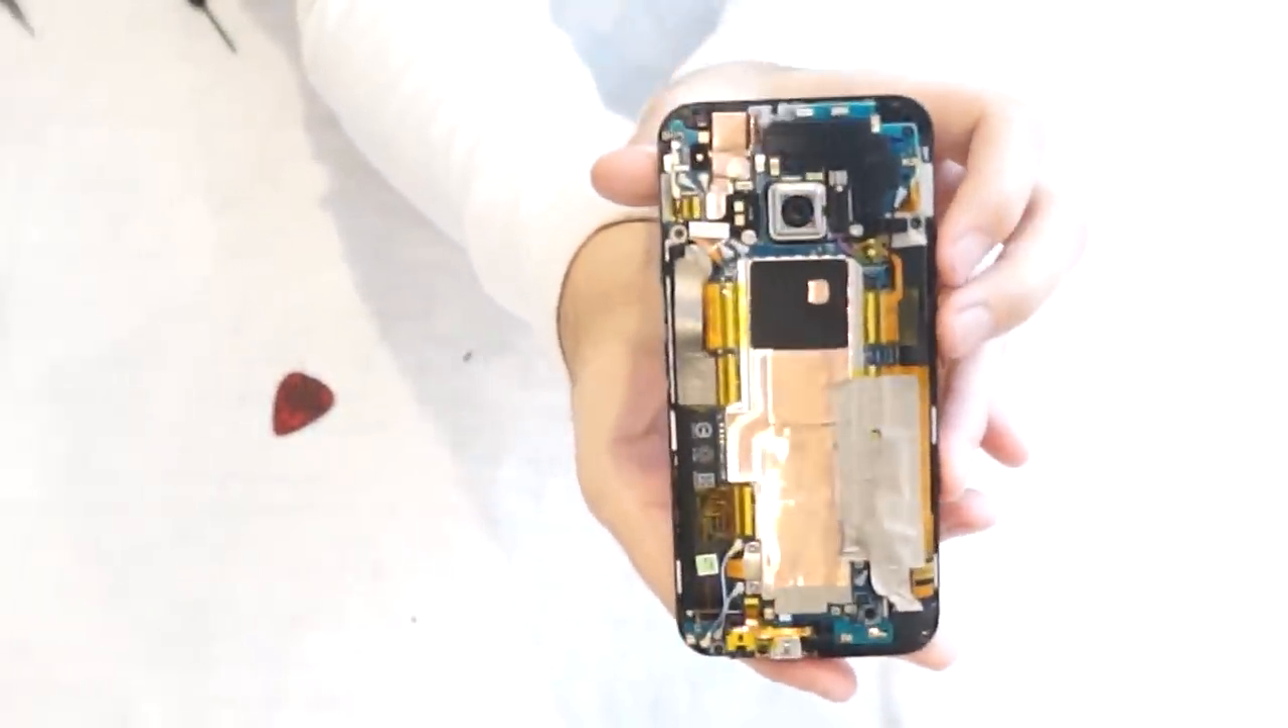And you're pretty much done. All that's left is to put the back cover on and the top plastic cover piece.